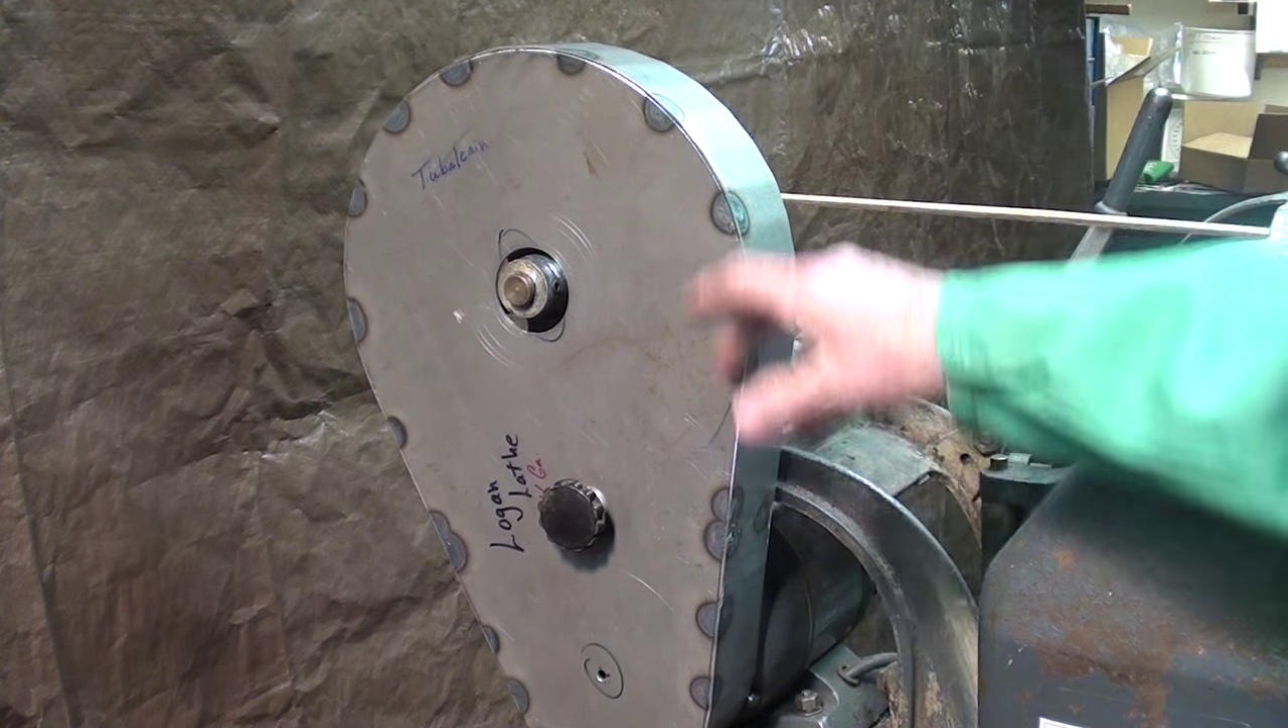Alright, I have the guard mounted and just as I thought it's a little flimsier than what I wanted but I did kind of suspect that it vibrates like a tuning fork.